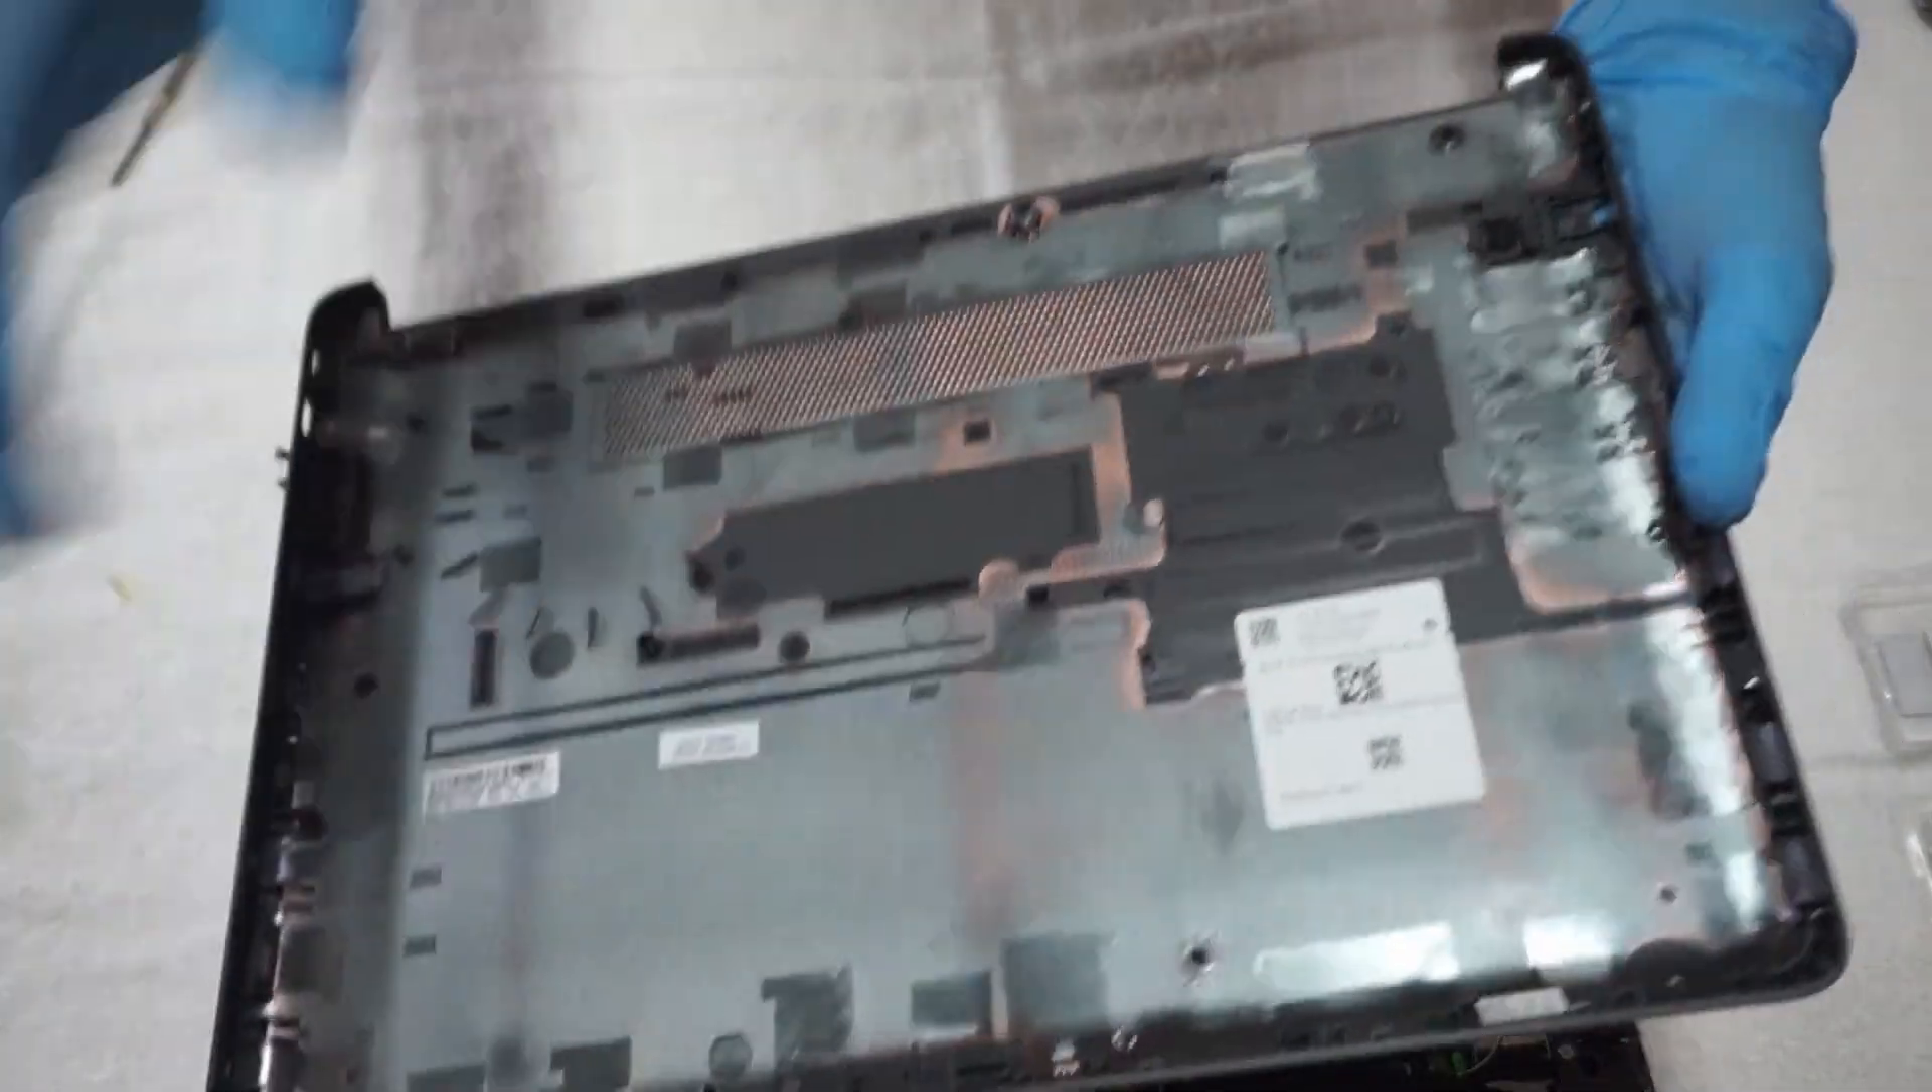And now I have opened the bottom panel this is what this looks like when it's open.